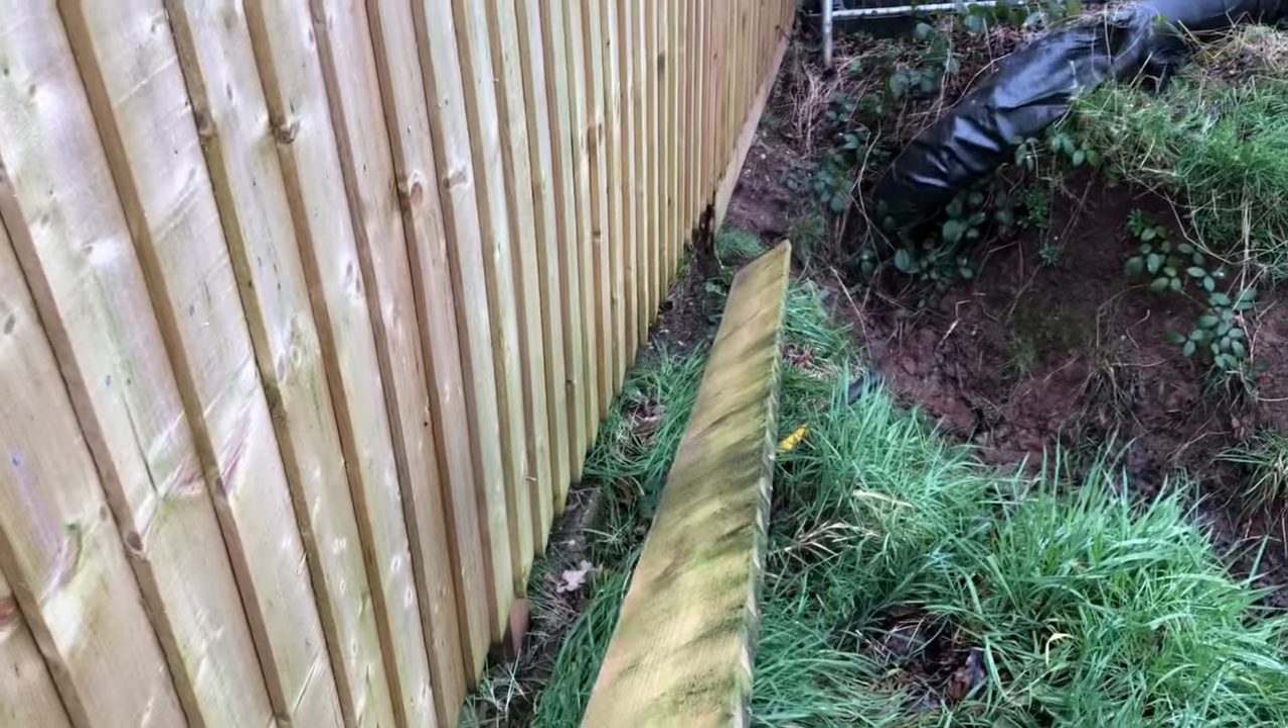Okay so that's the gravel board off, let's go take it into the garden and mark the hole and get it cut.